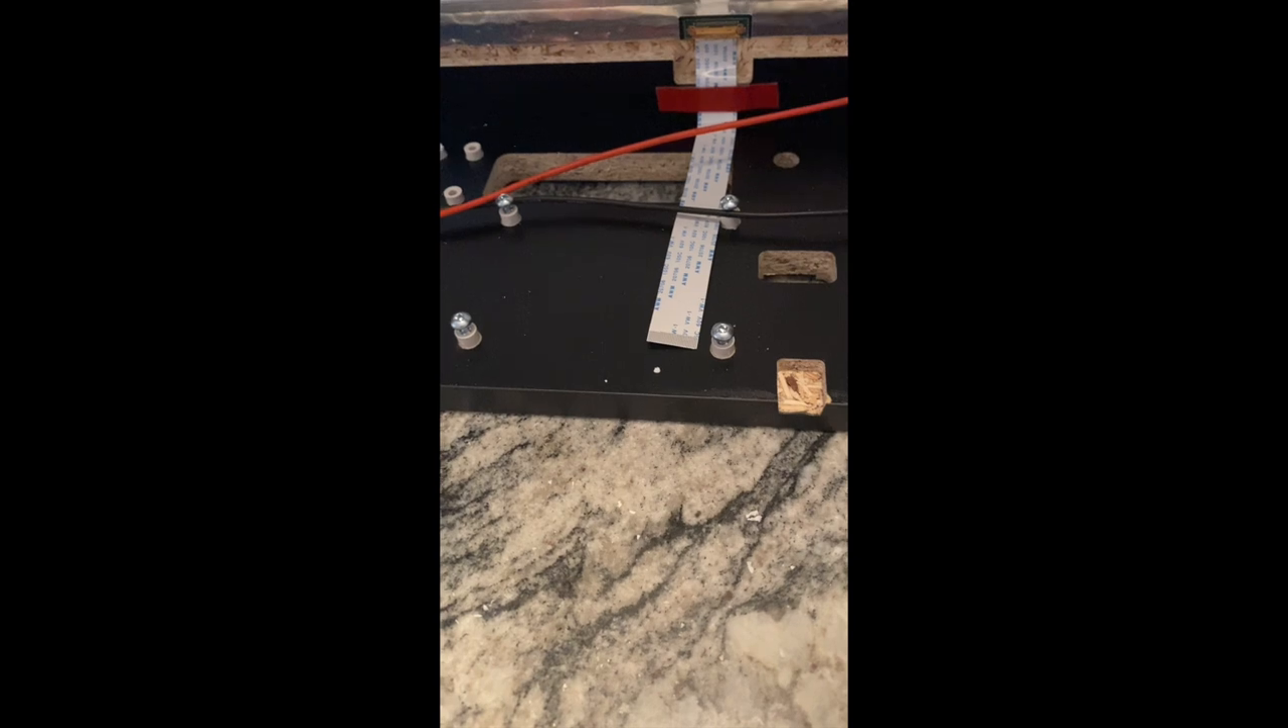Speaking of the Vibs board, here are four posts with screws in them. Just waiting to have the Vibs board attached.